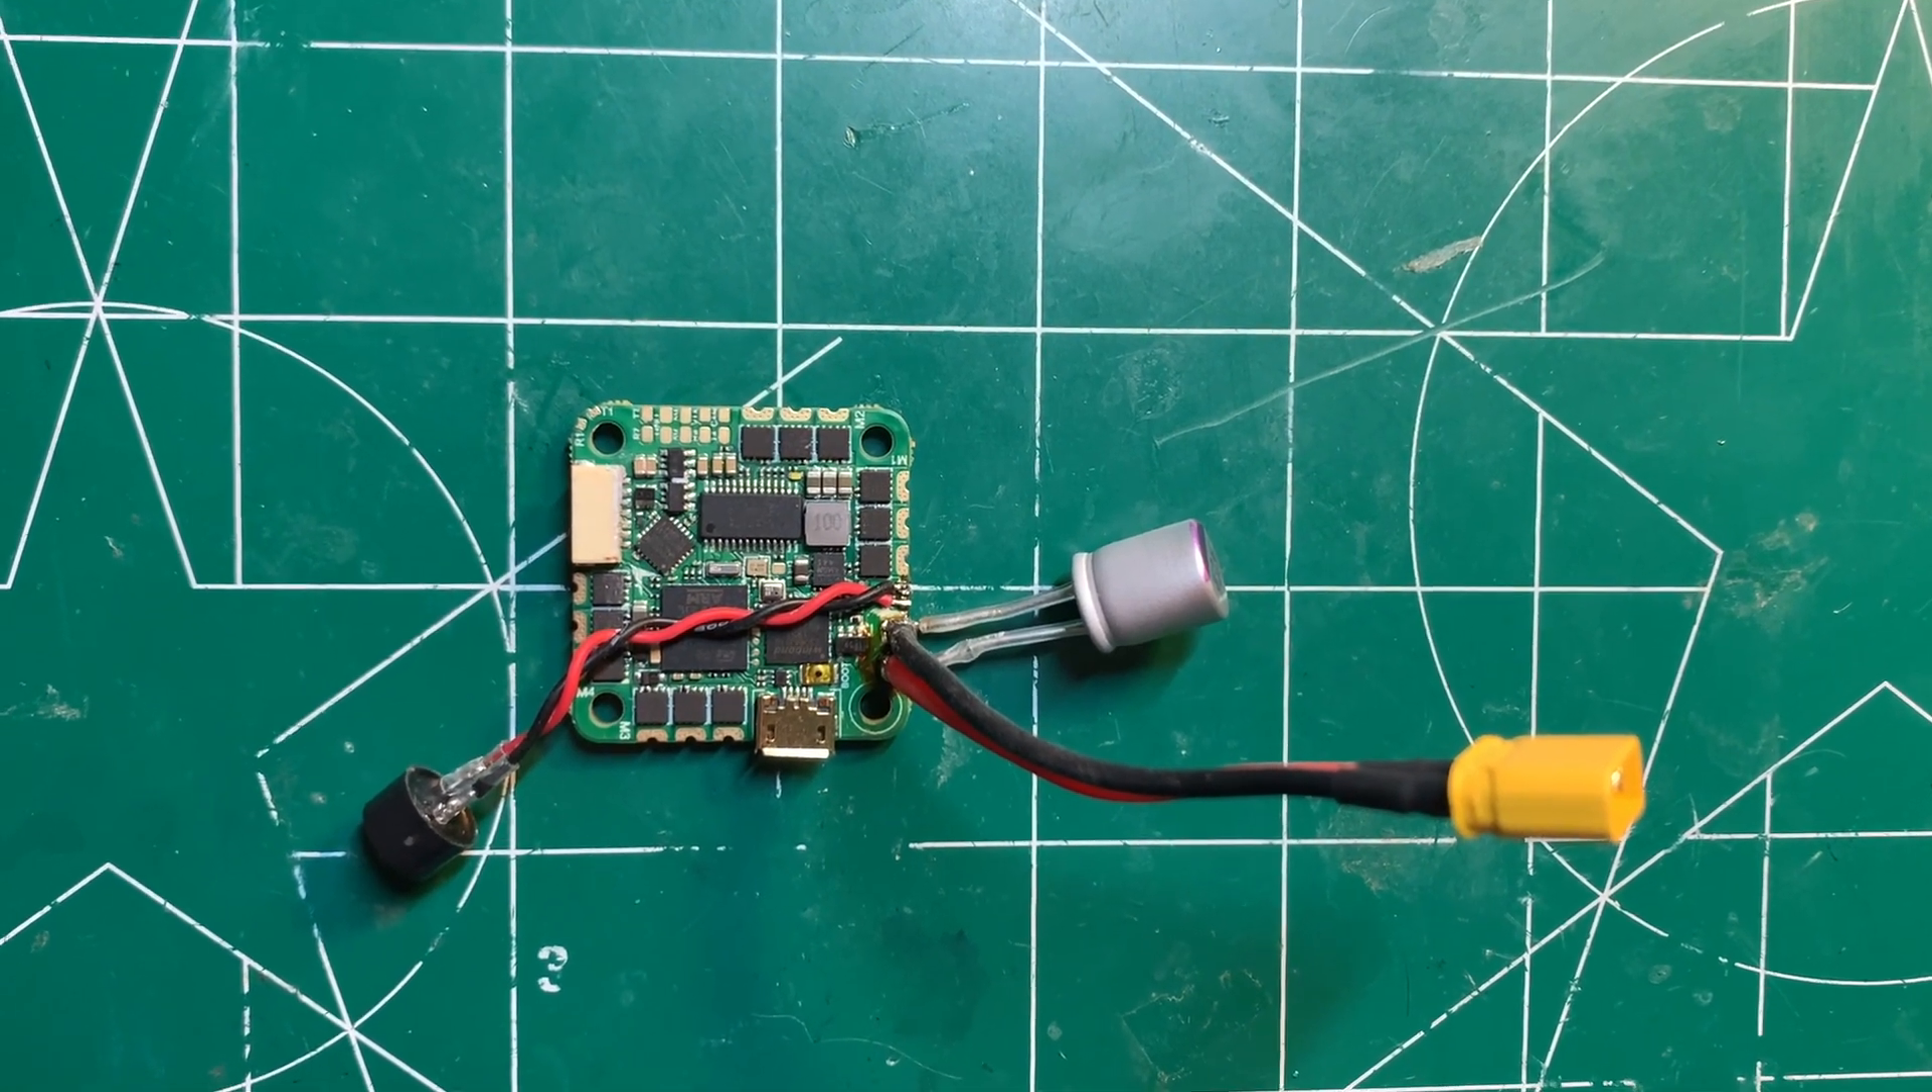So I just finished soldering on the pigtail as well as the low ESR capacitor.